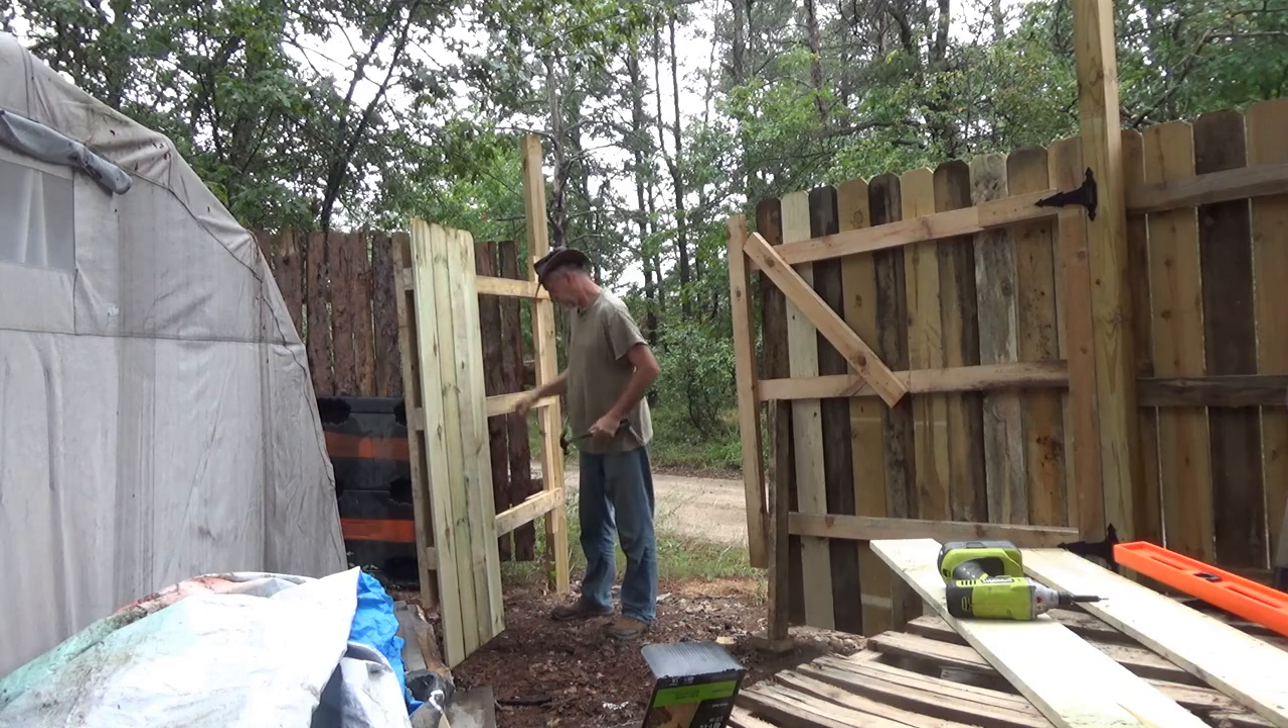I got the interior cross brace on.